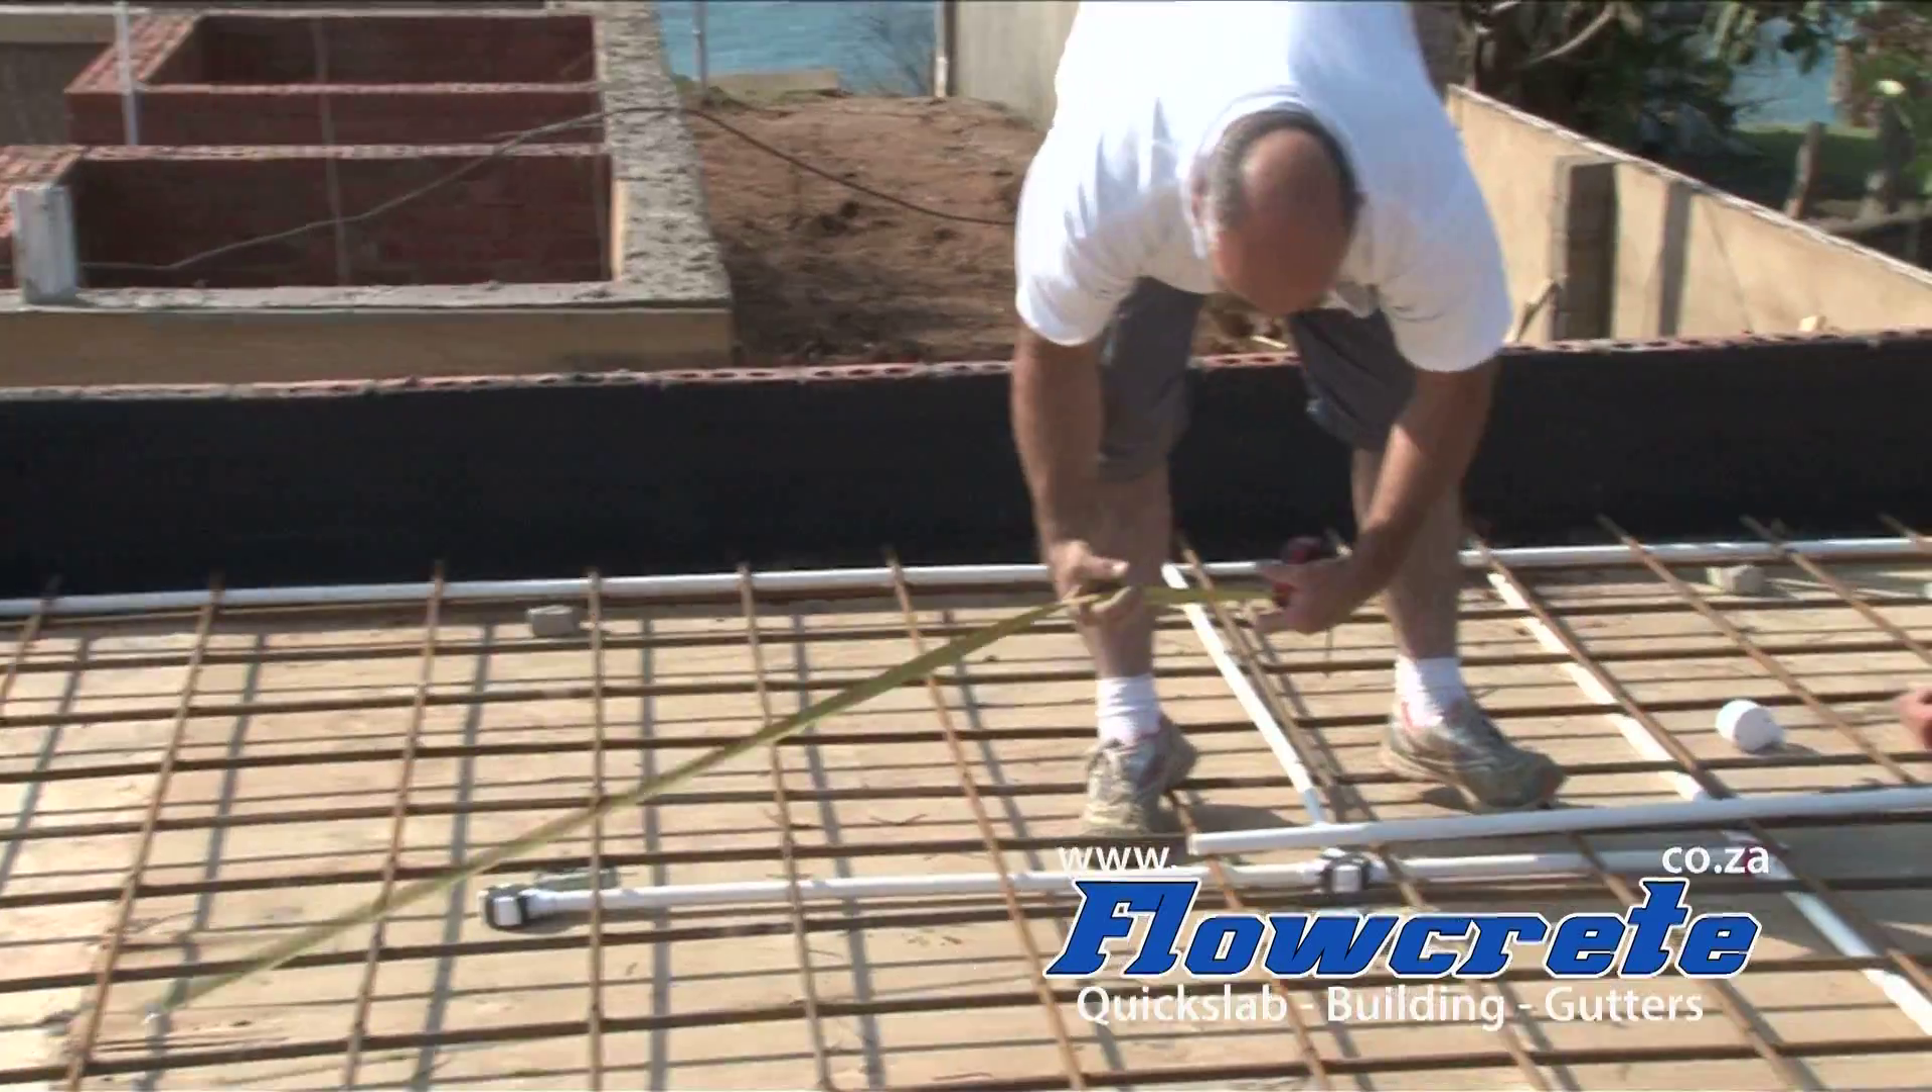As you can see down here, the decking has been put in place.